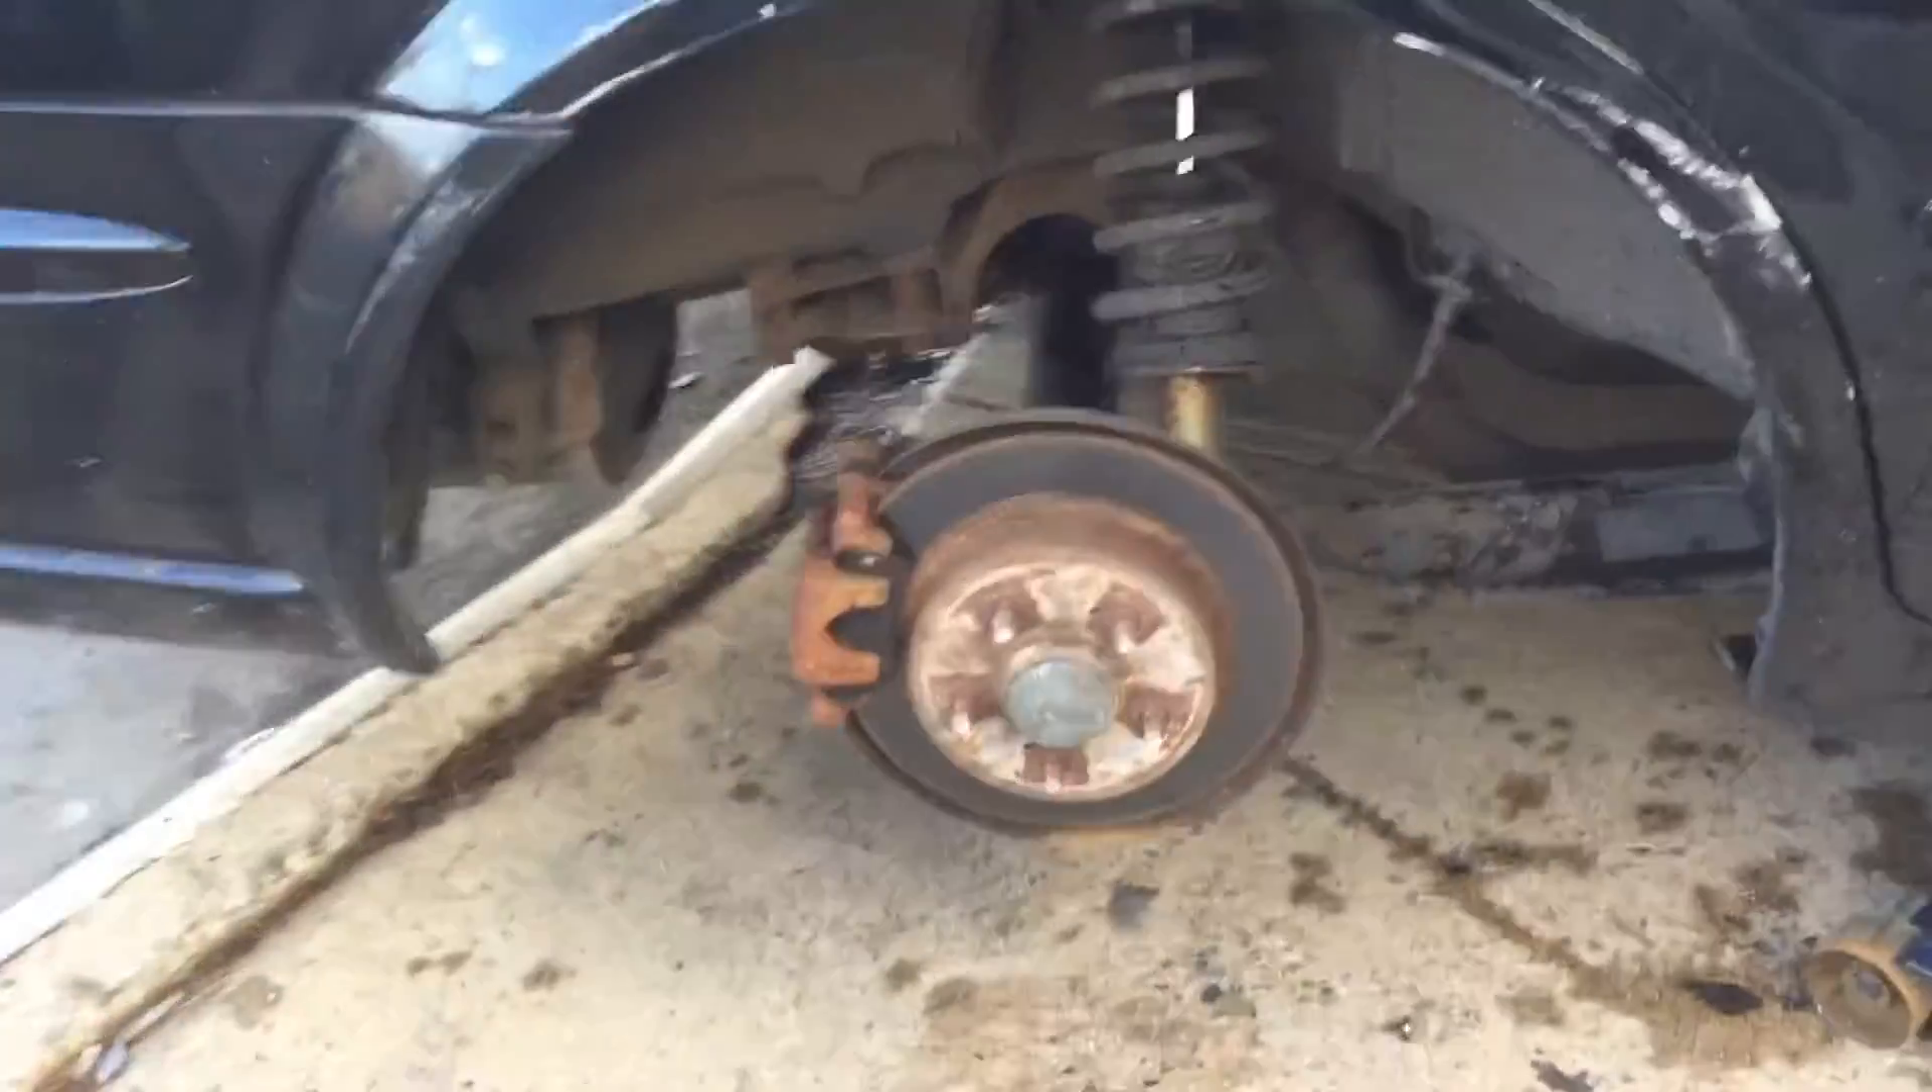So as you can see the tires are off.